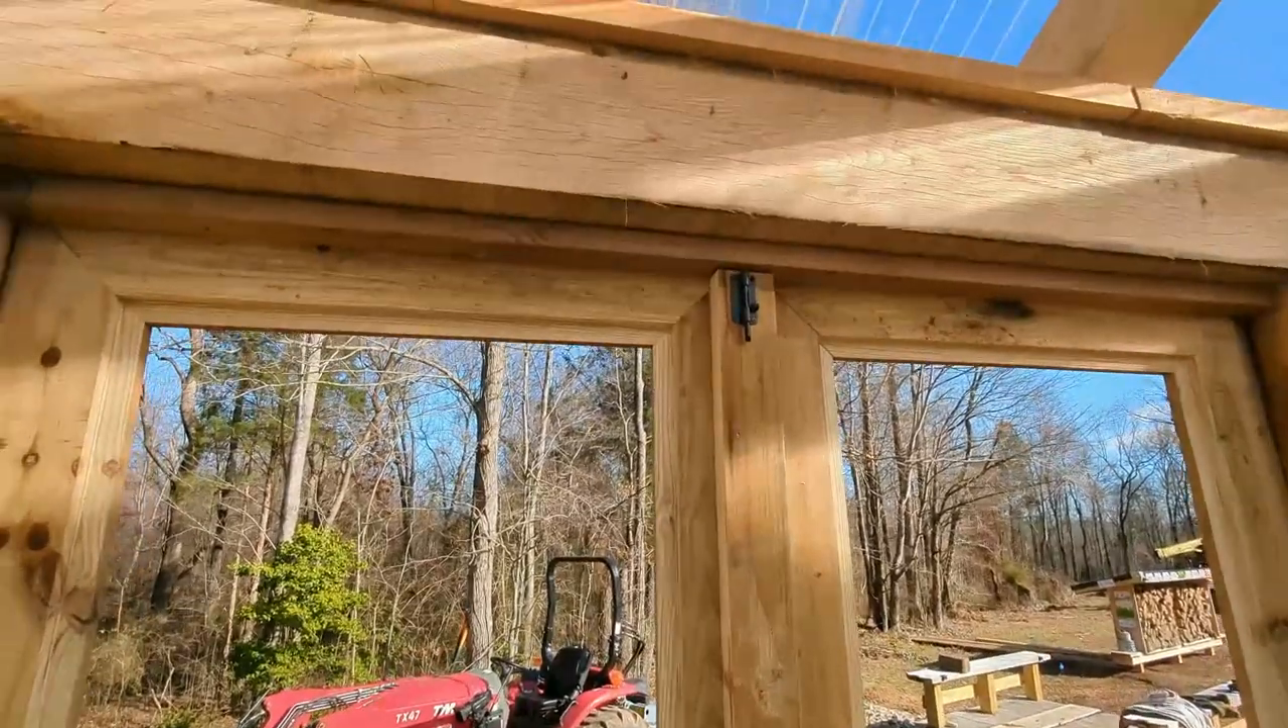We've got most of this door up. We've still obviously got to put the panels in.